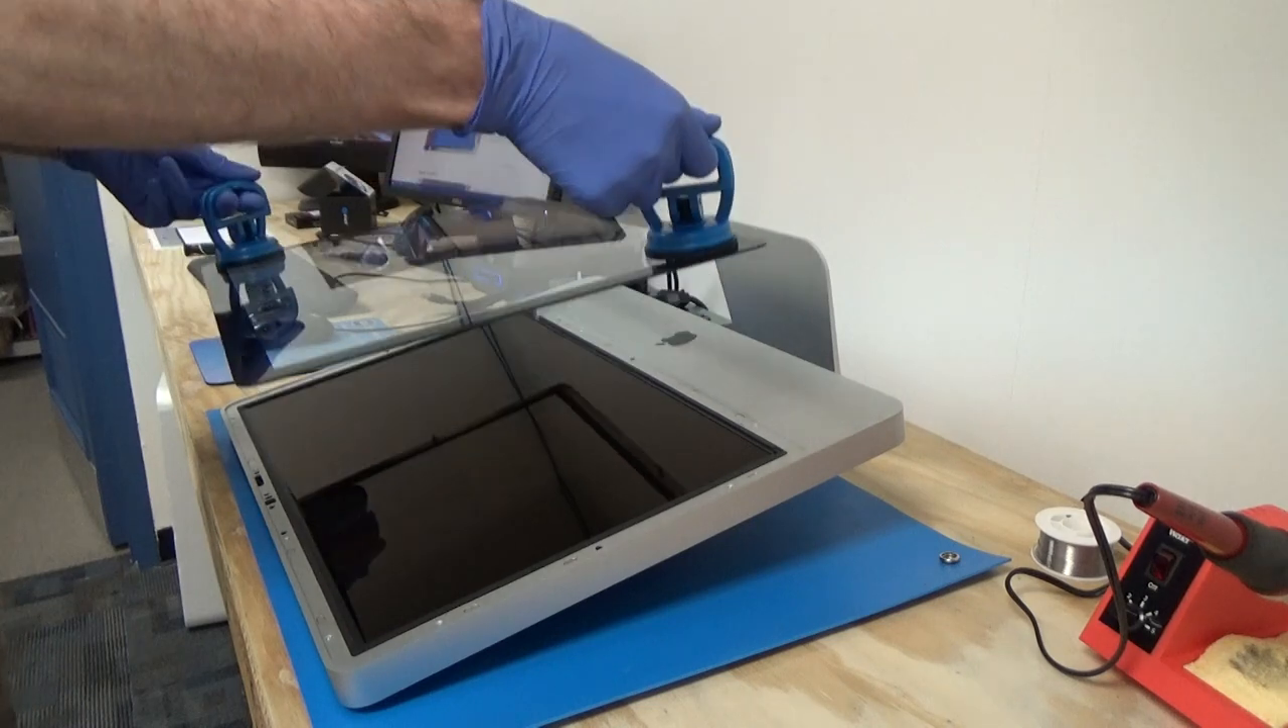Okay, so we just lift from both corners and that's all there is to it. Our glass is off.